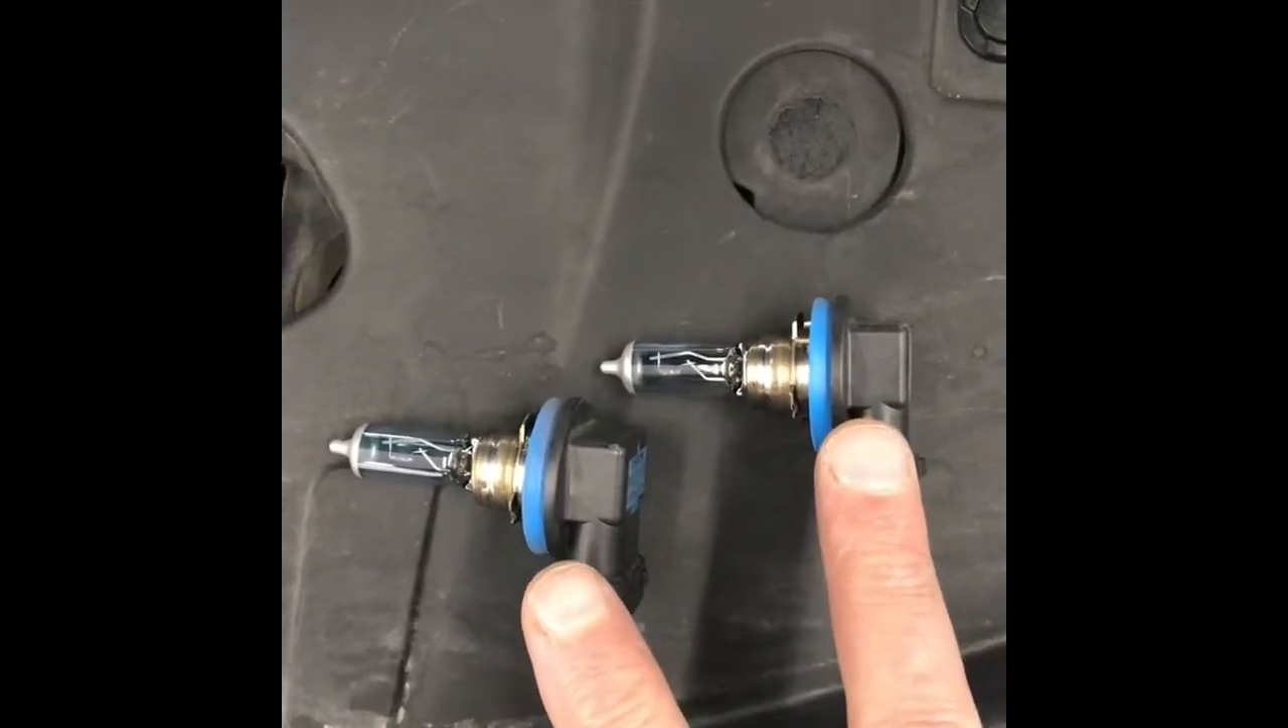There are the two lights that were in the low beam sockets and they're out.